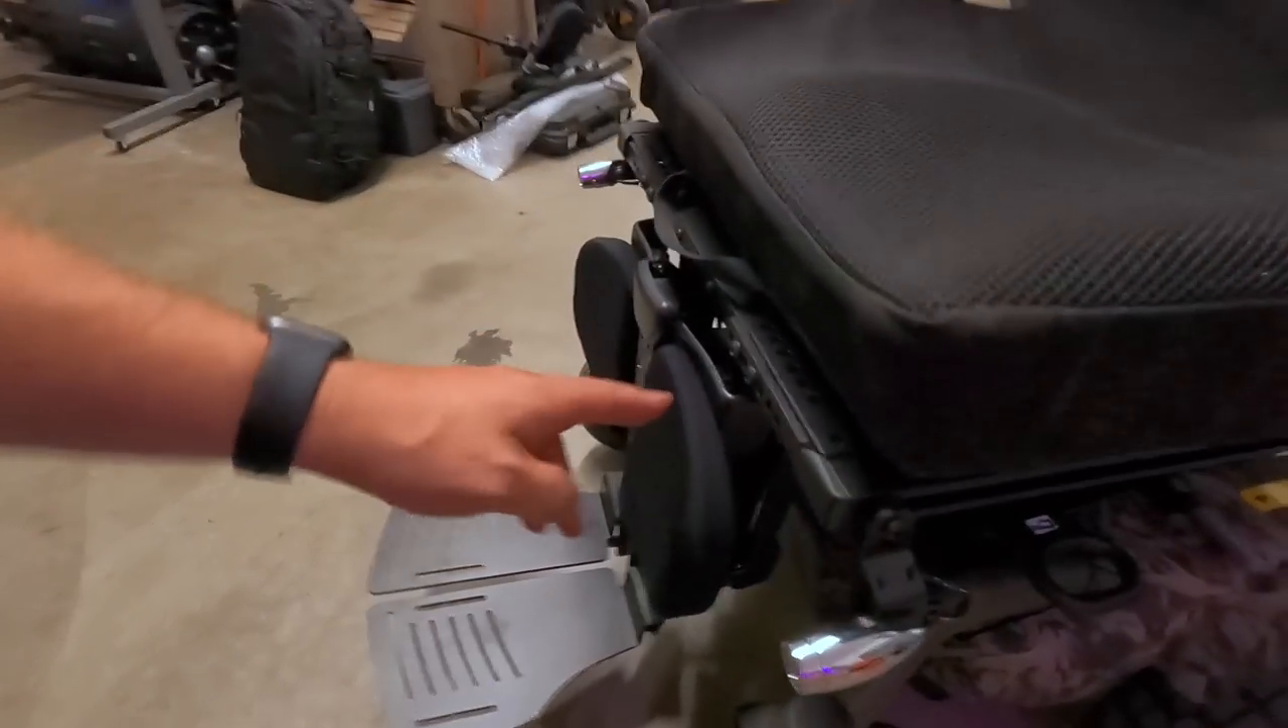I had to adjust the foot plates down just a little bit and now if you notice they kind of stick out a little bit in front of the seat pan.